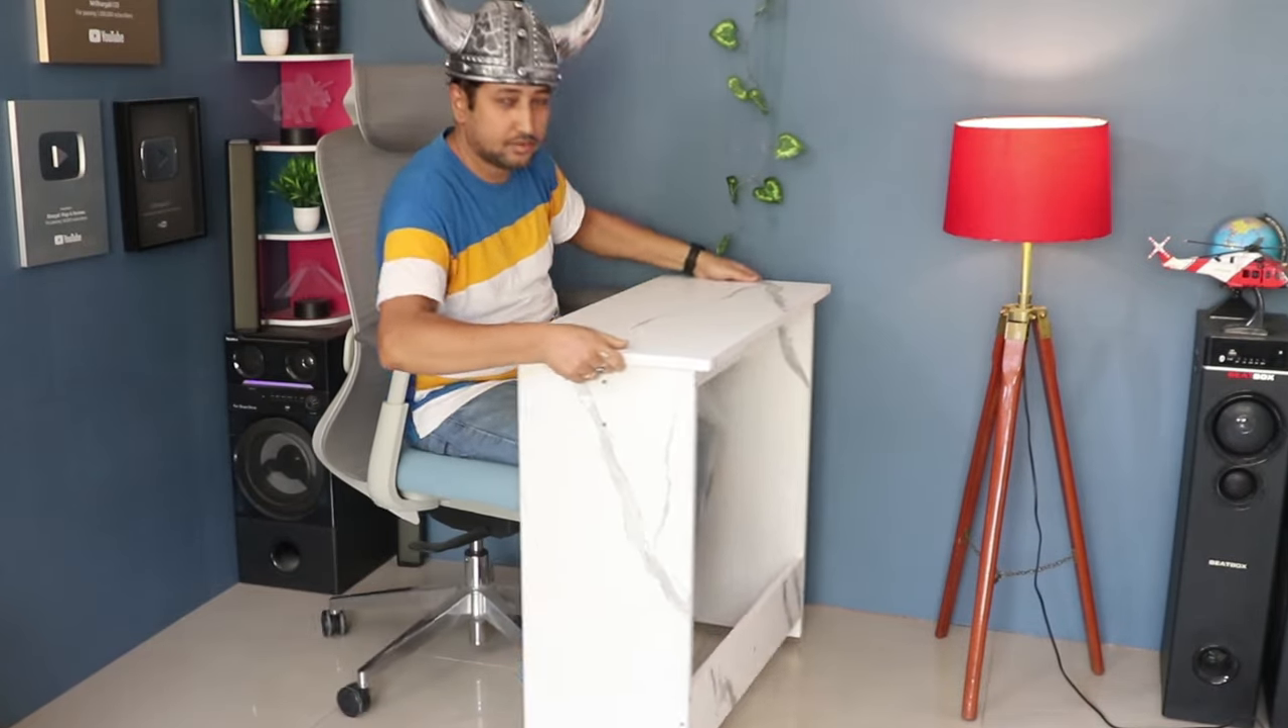यह देखिए, टेबल असेंबल हो चुका है।